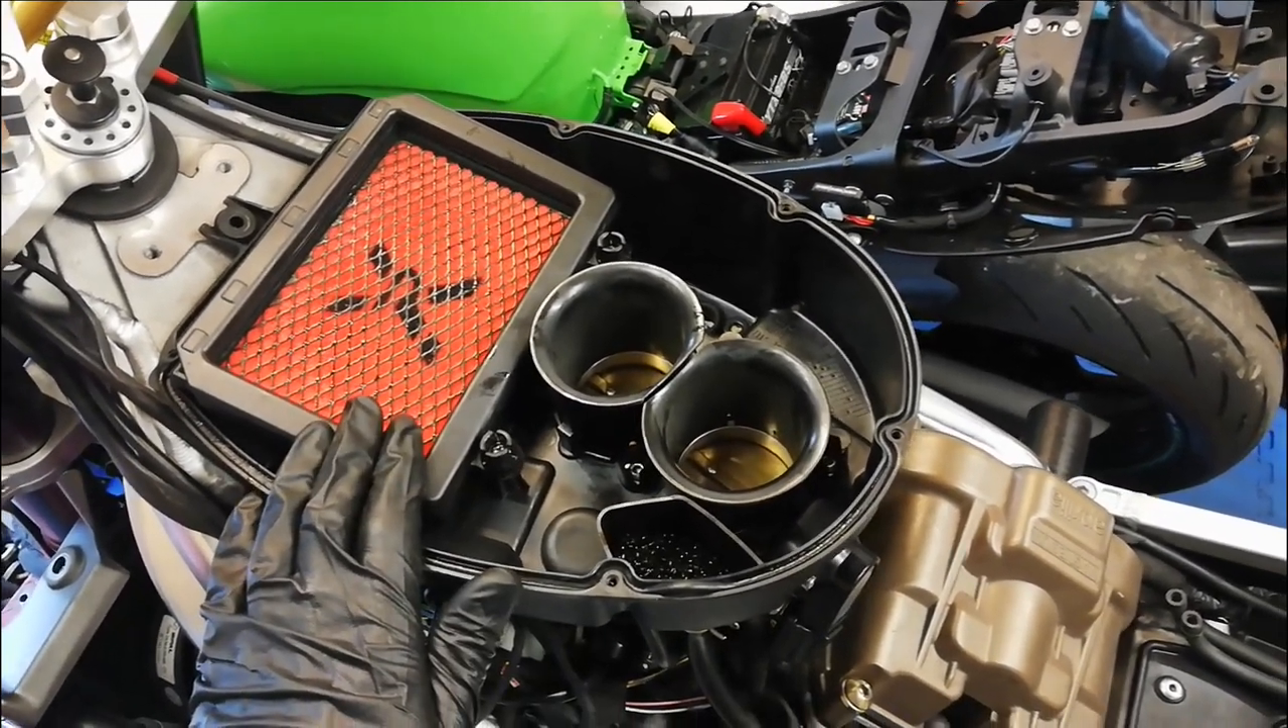So that's the bottom half of the airbox back on with a new PiperCross air filter to replace the slightly manky looking original.